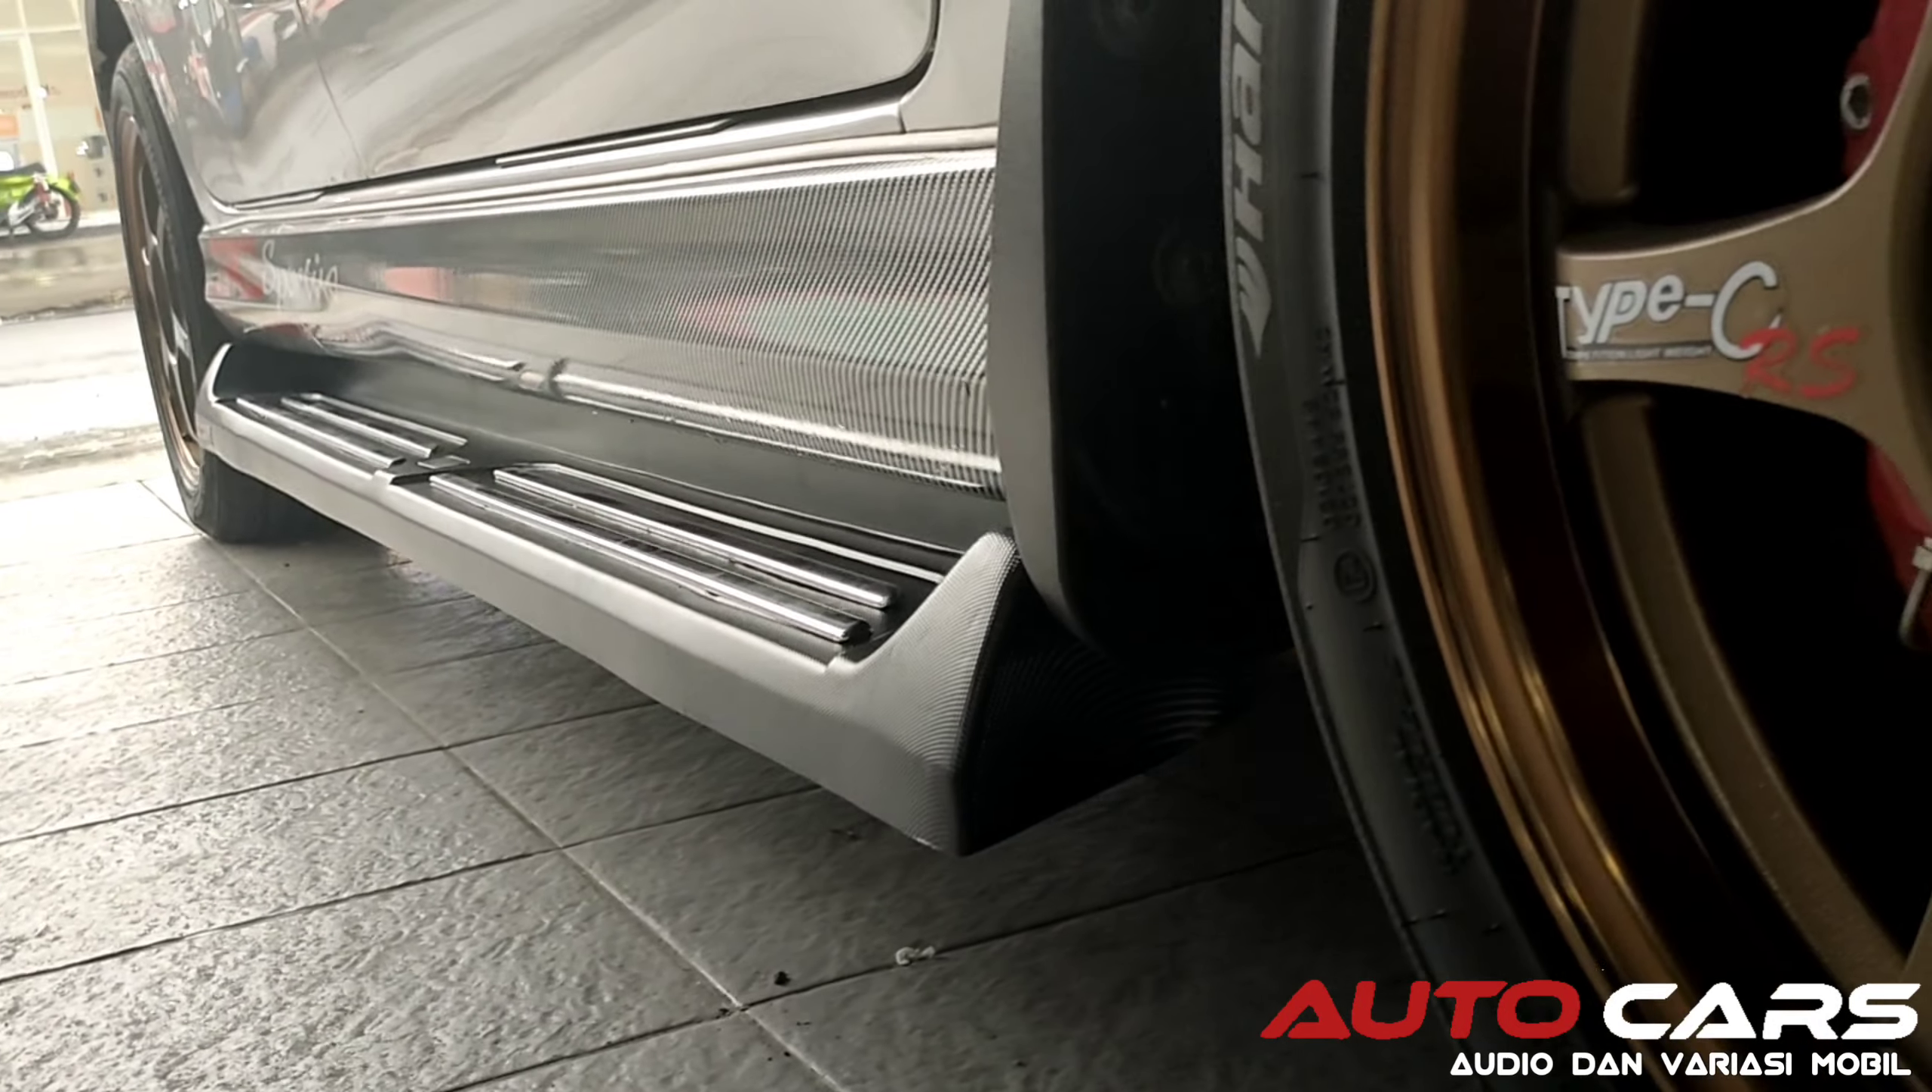Untuk injakan sampingnya kita sudah selesai terpasang nih guys.